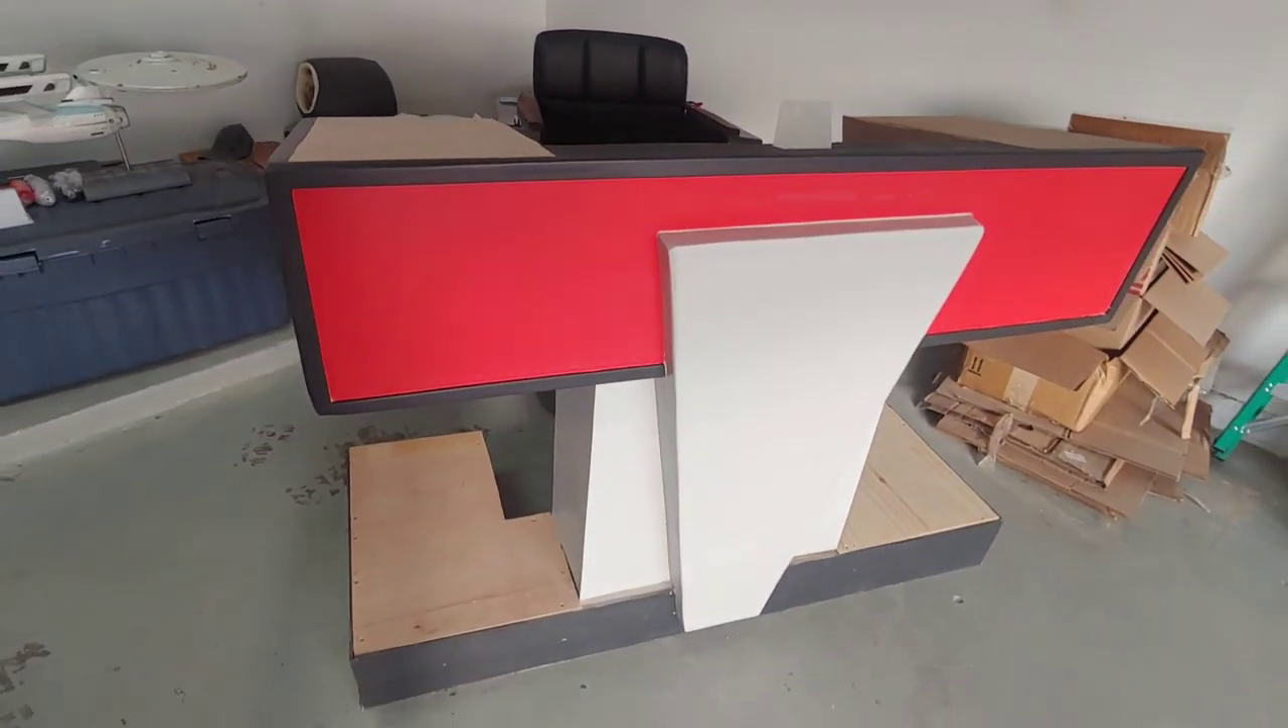I've uh got a lot of paneling done i've gotten all my trim work pretty much done.